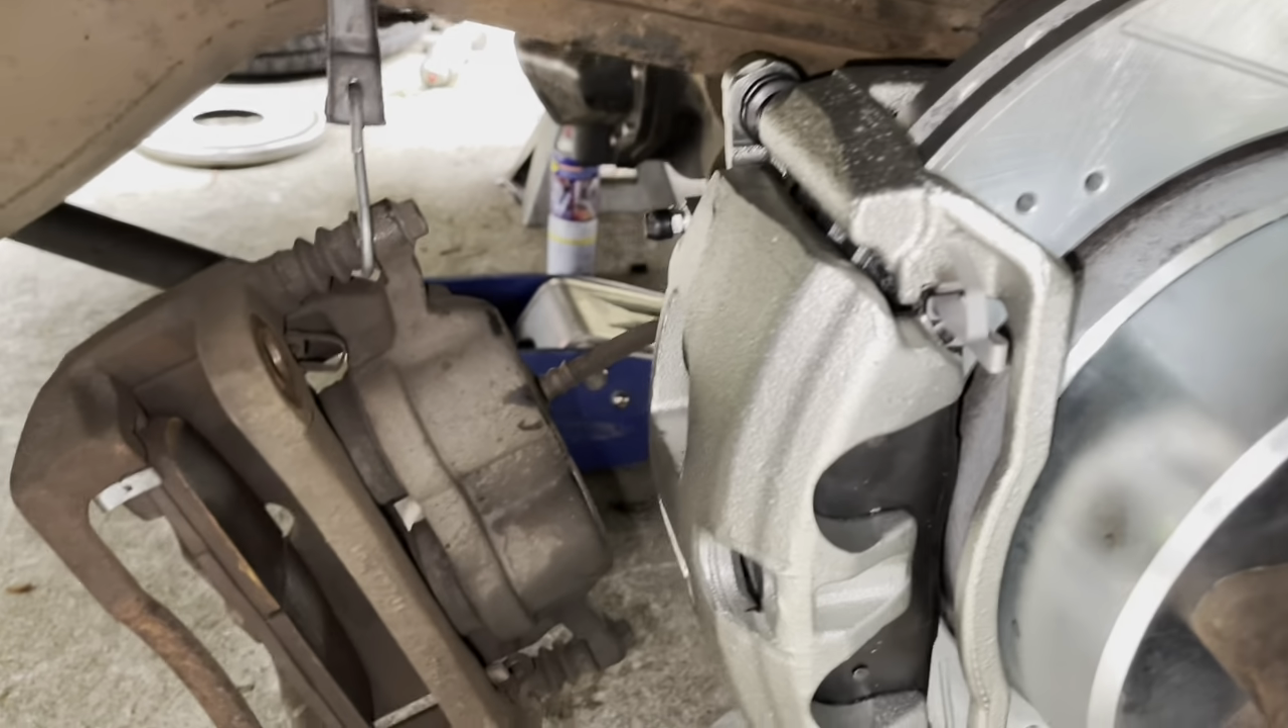All right the caliper is back on the vehicle.